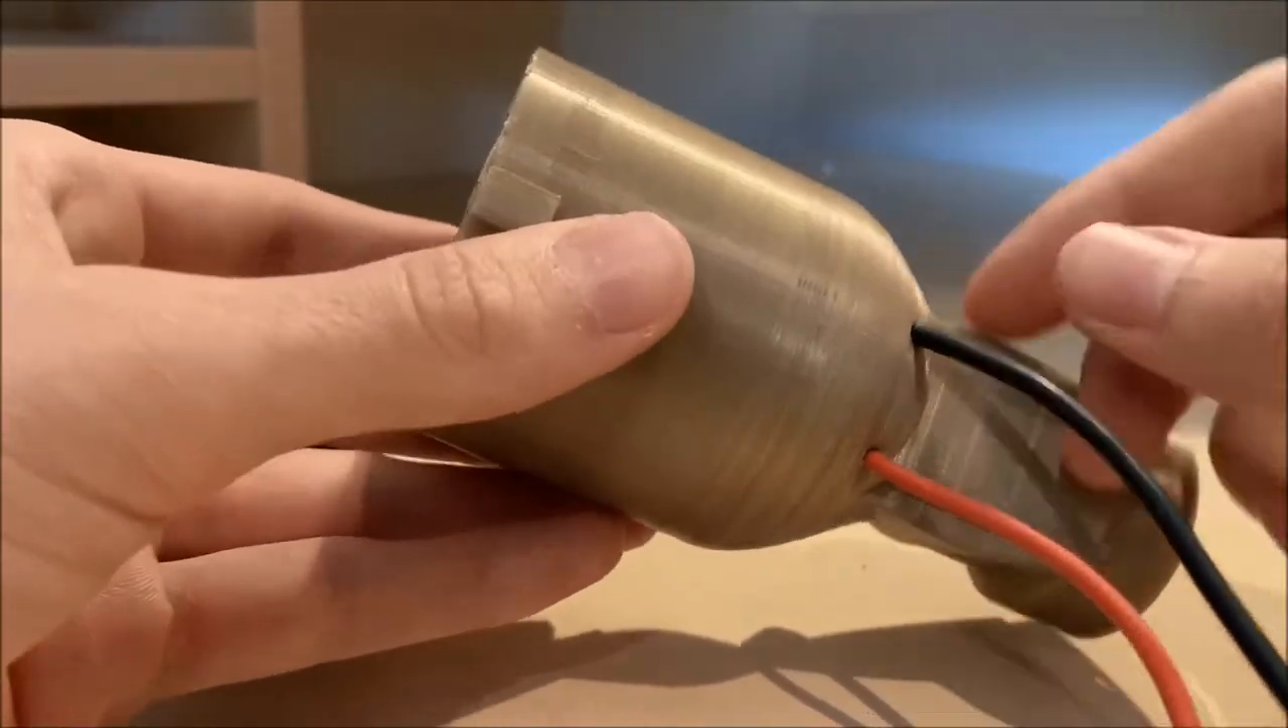Now what I've did is I took my wires and I've shoved them through the holes here.